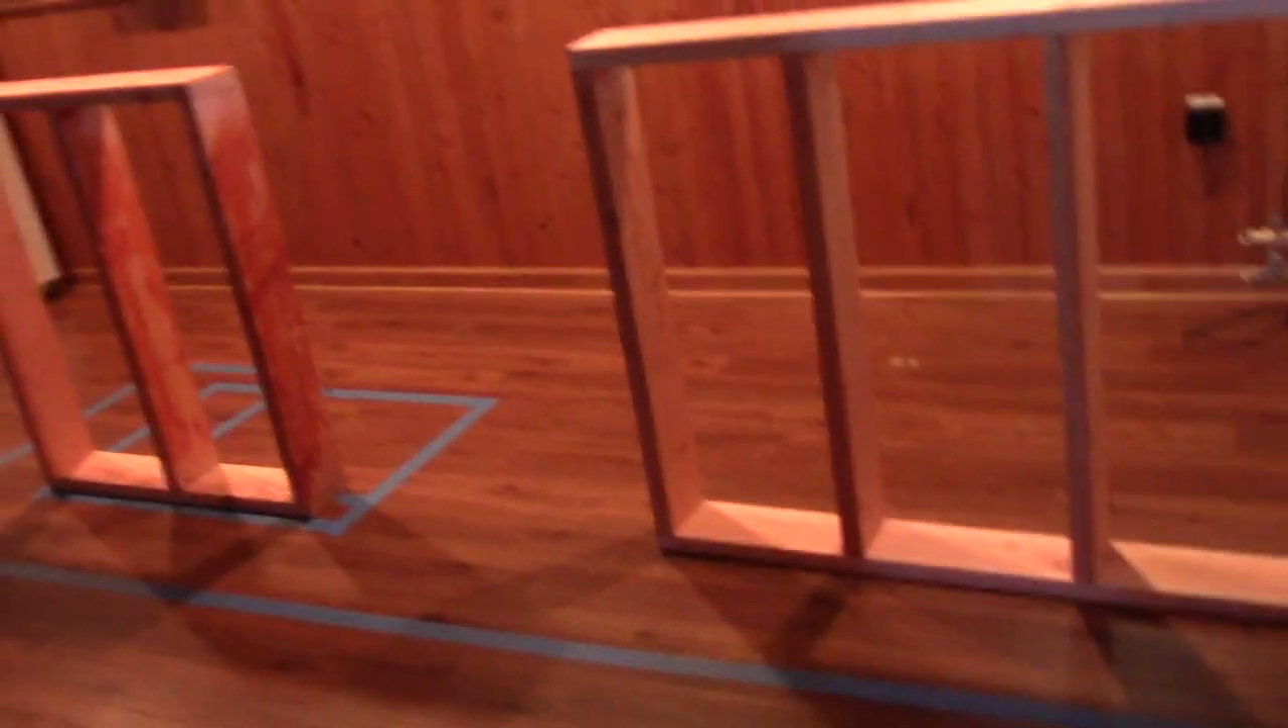Alright, so here are the first two walls up and roughly in place. I haven't secured them yet to the floor but you notice I have this gap in here like we talked about.